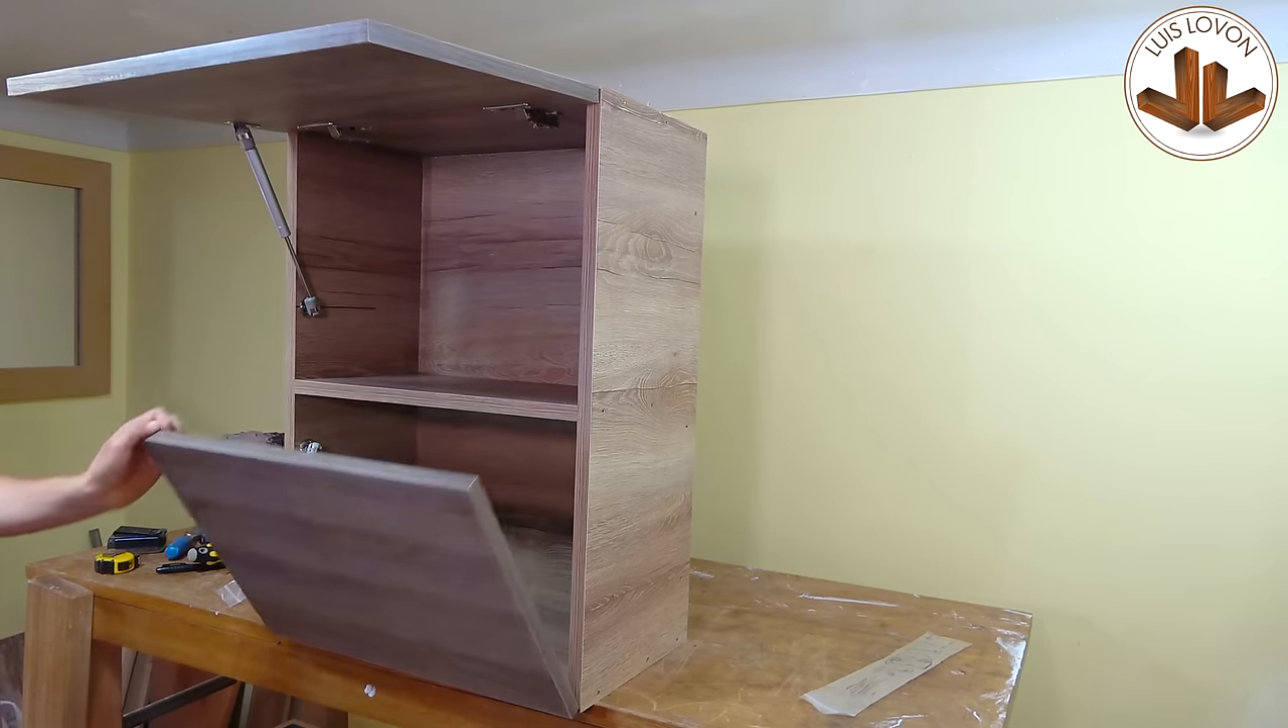Las dos puertas ya colocadas de una forma sencilla y rápida como han podido ver.